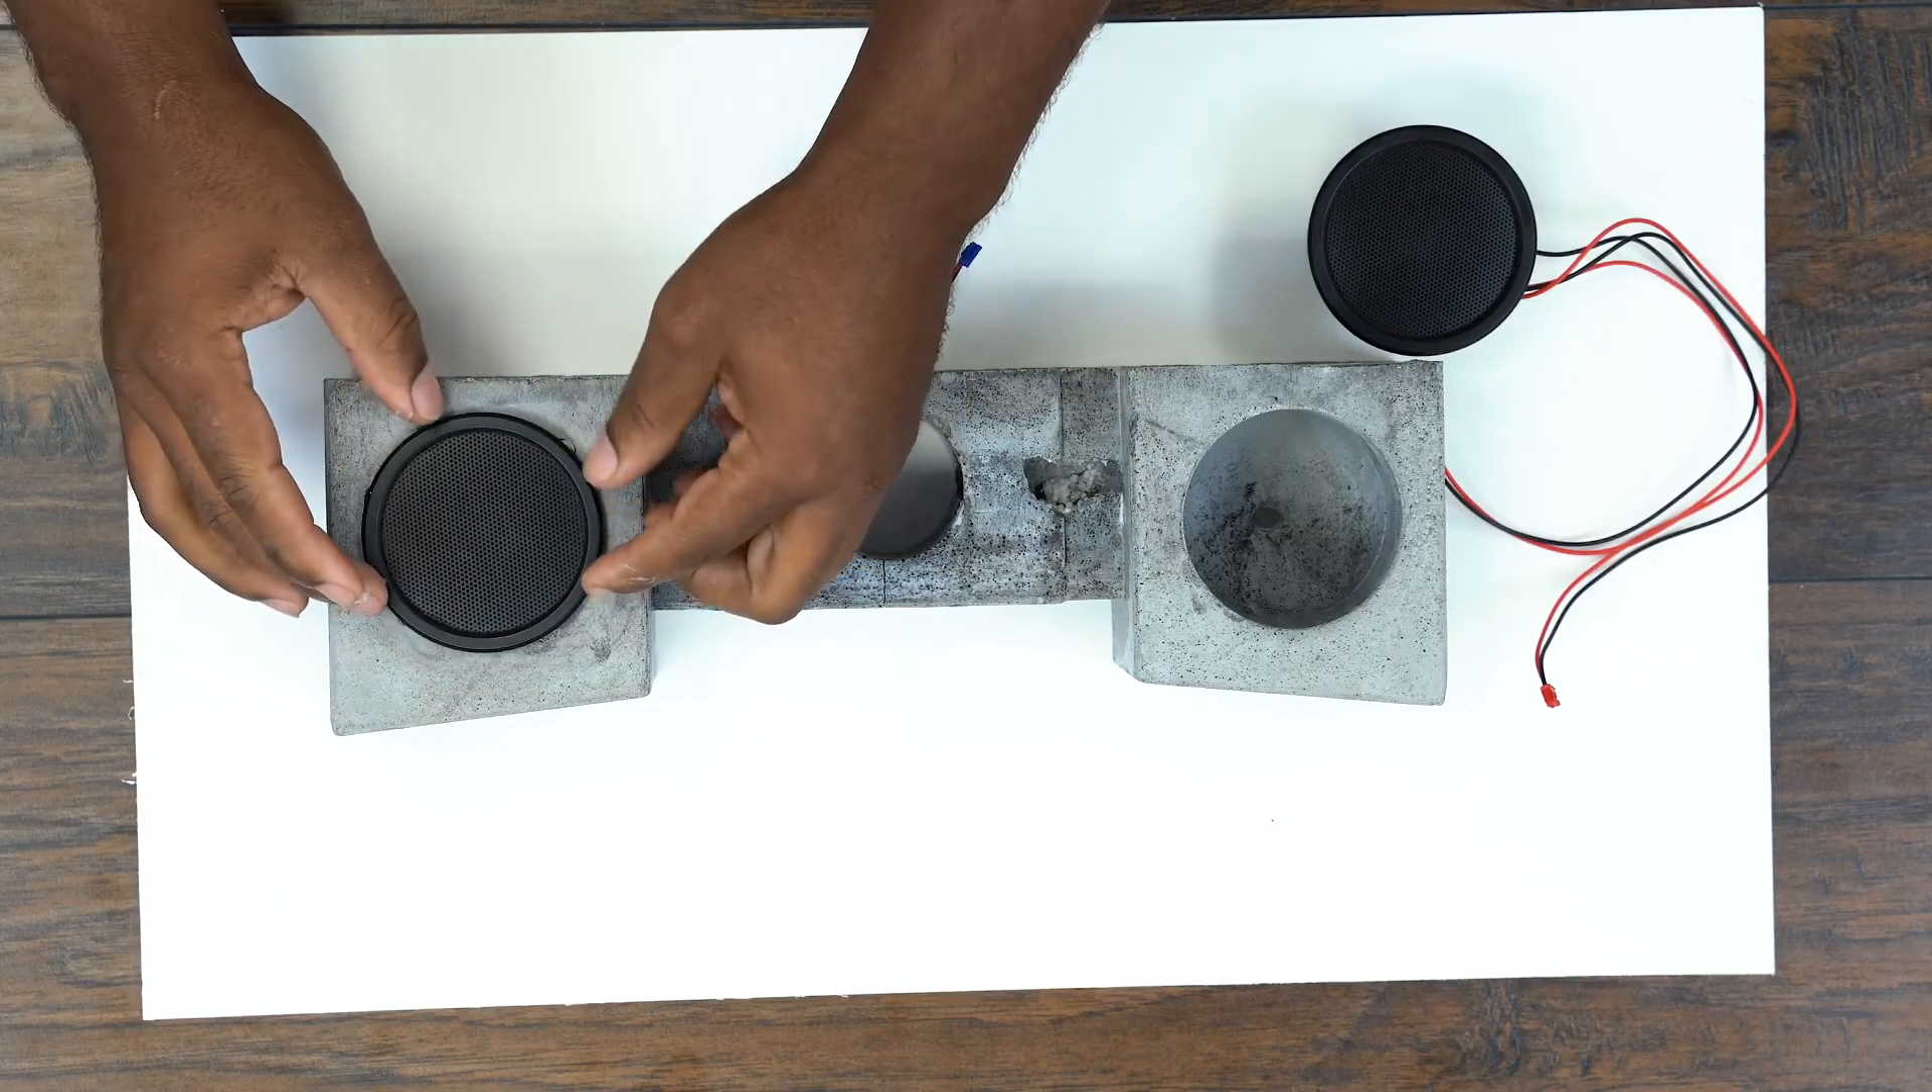Mientras el pegamento aún estaba caliente, volteé el altoparlante y lo coloqué en el agujero.